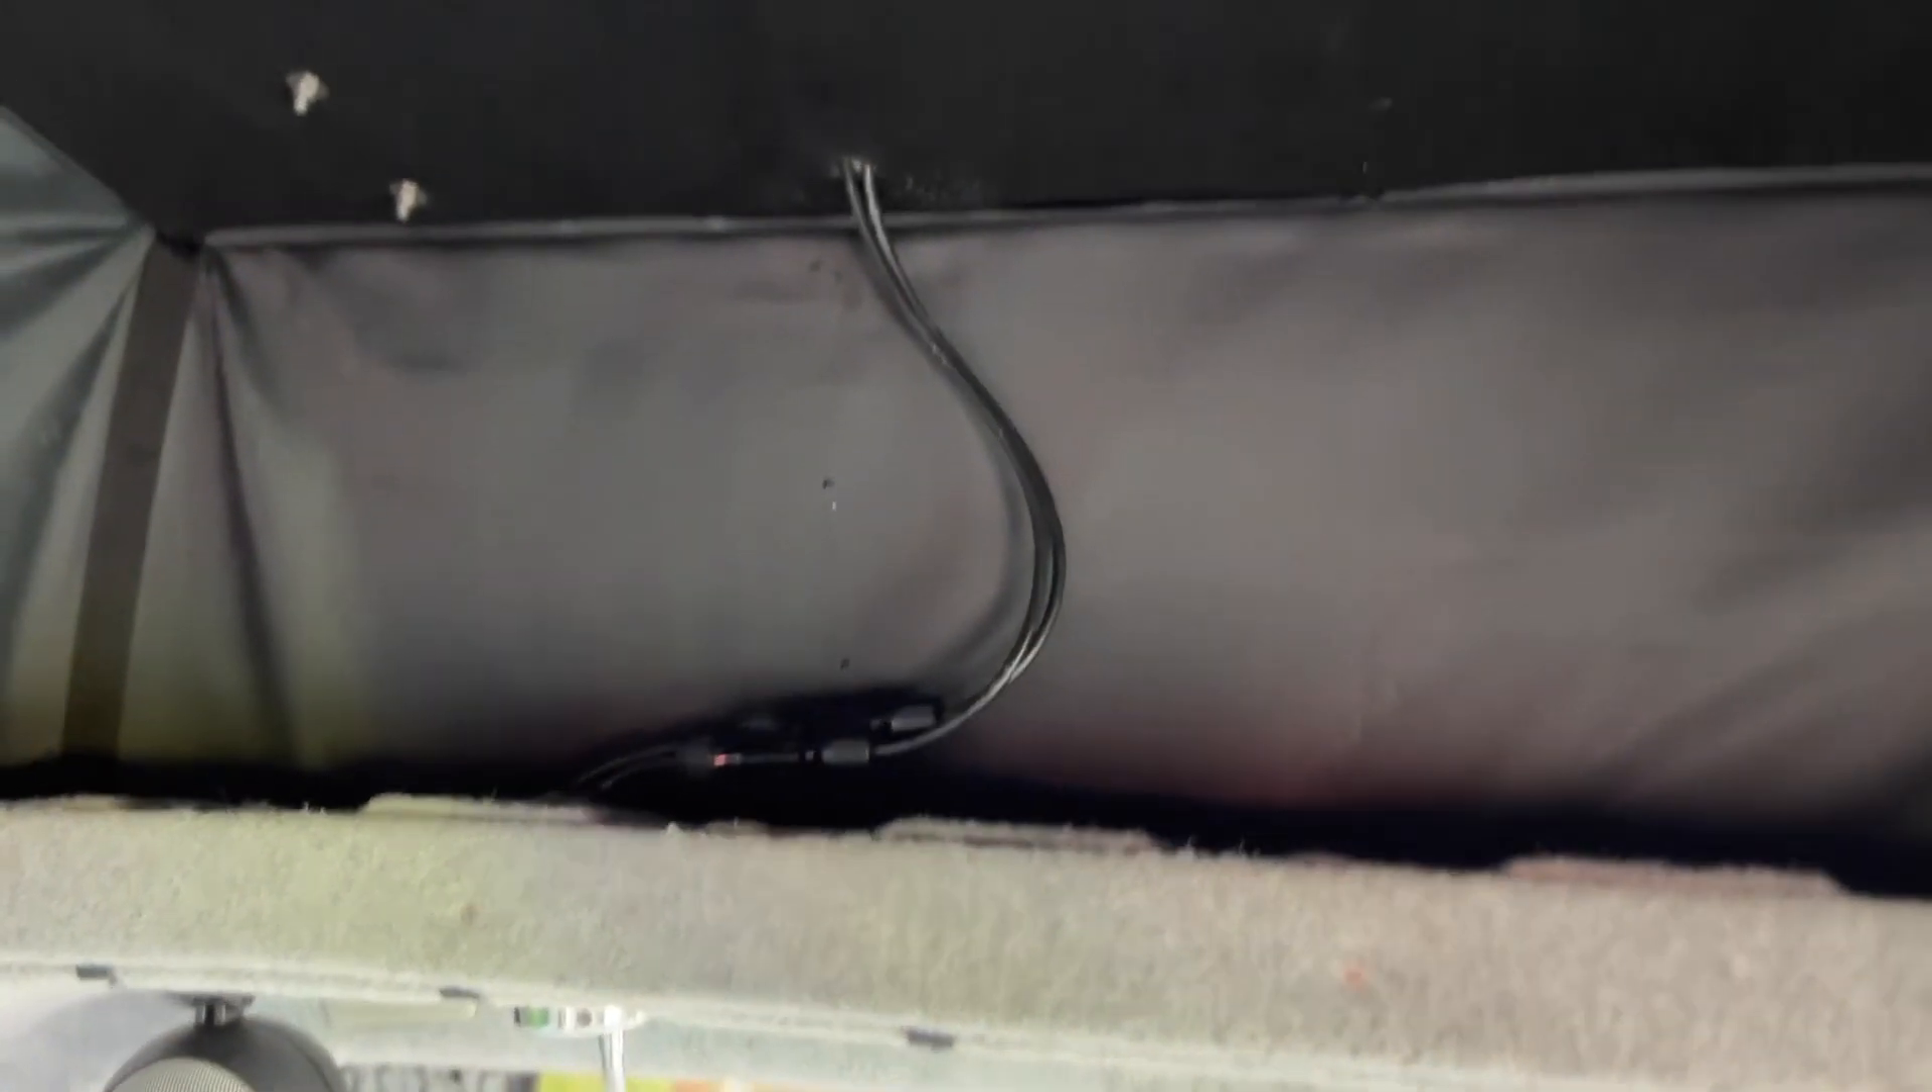The other thing that we want to make sure and you can see I've left a little bit of an s-bend in the cables there is when the roof closes that it doesn't catch on those cables.